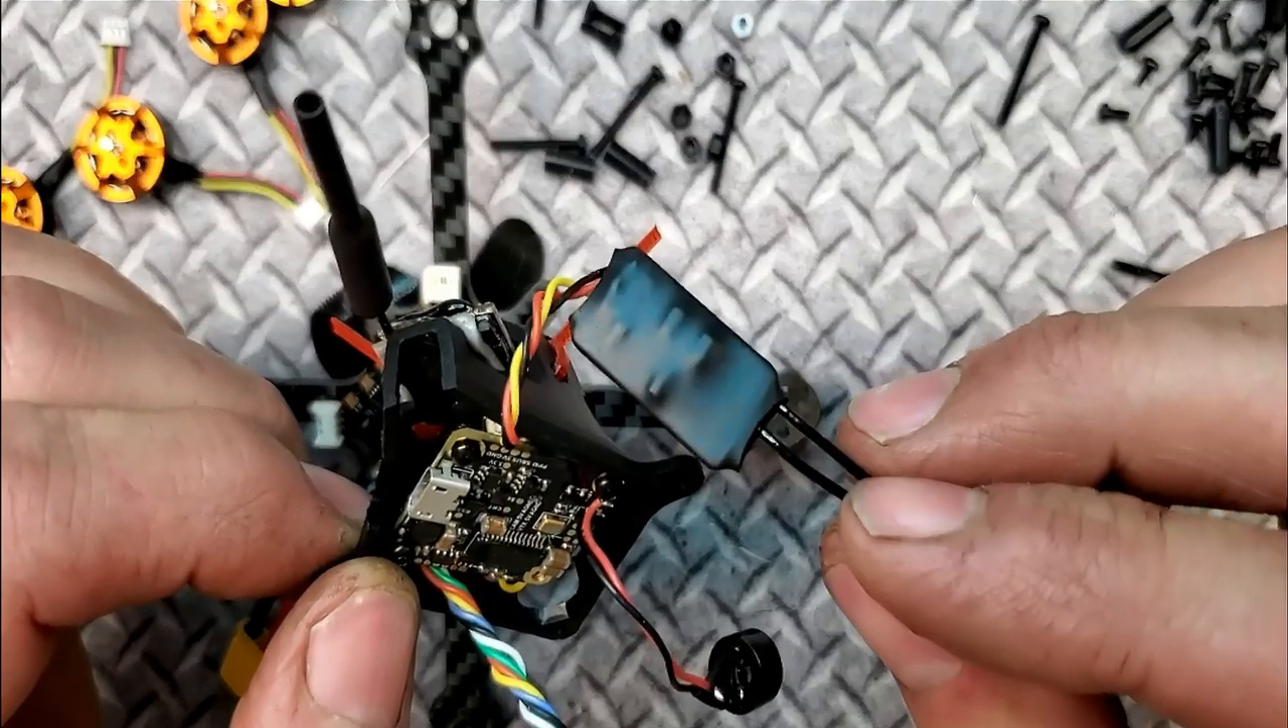And then I shrink wrapped, uh, the receiver here.